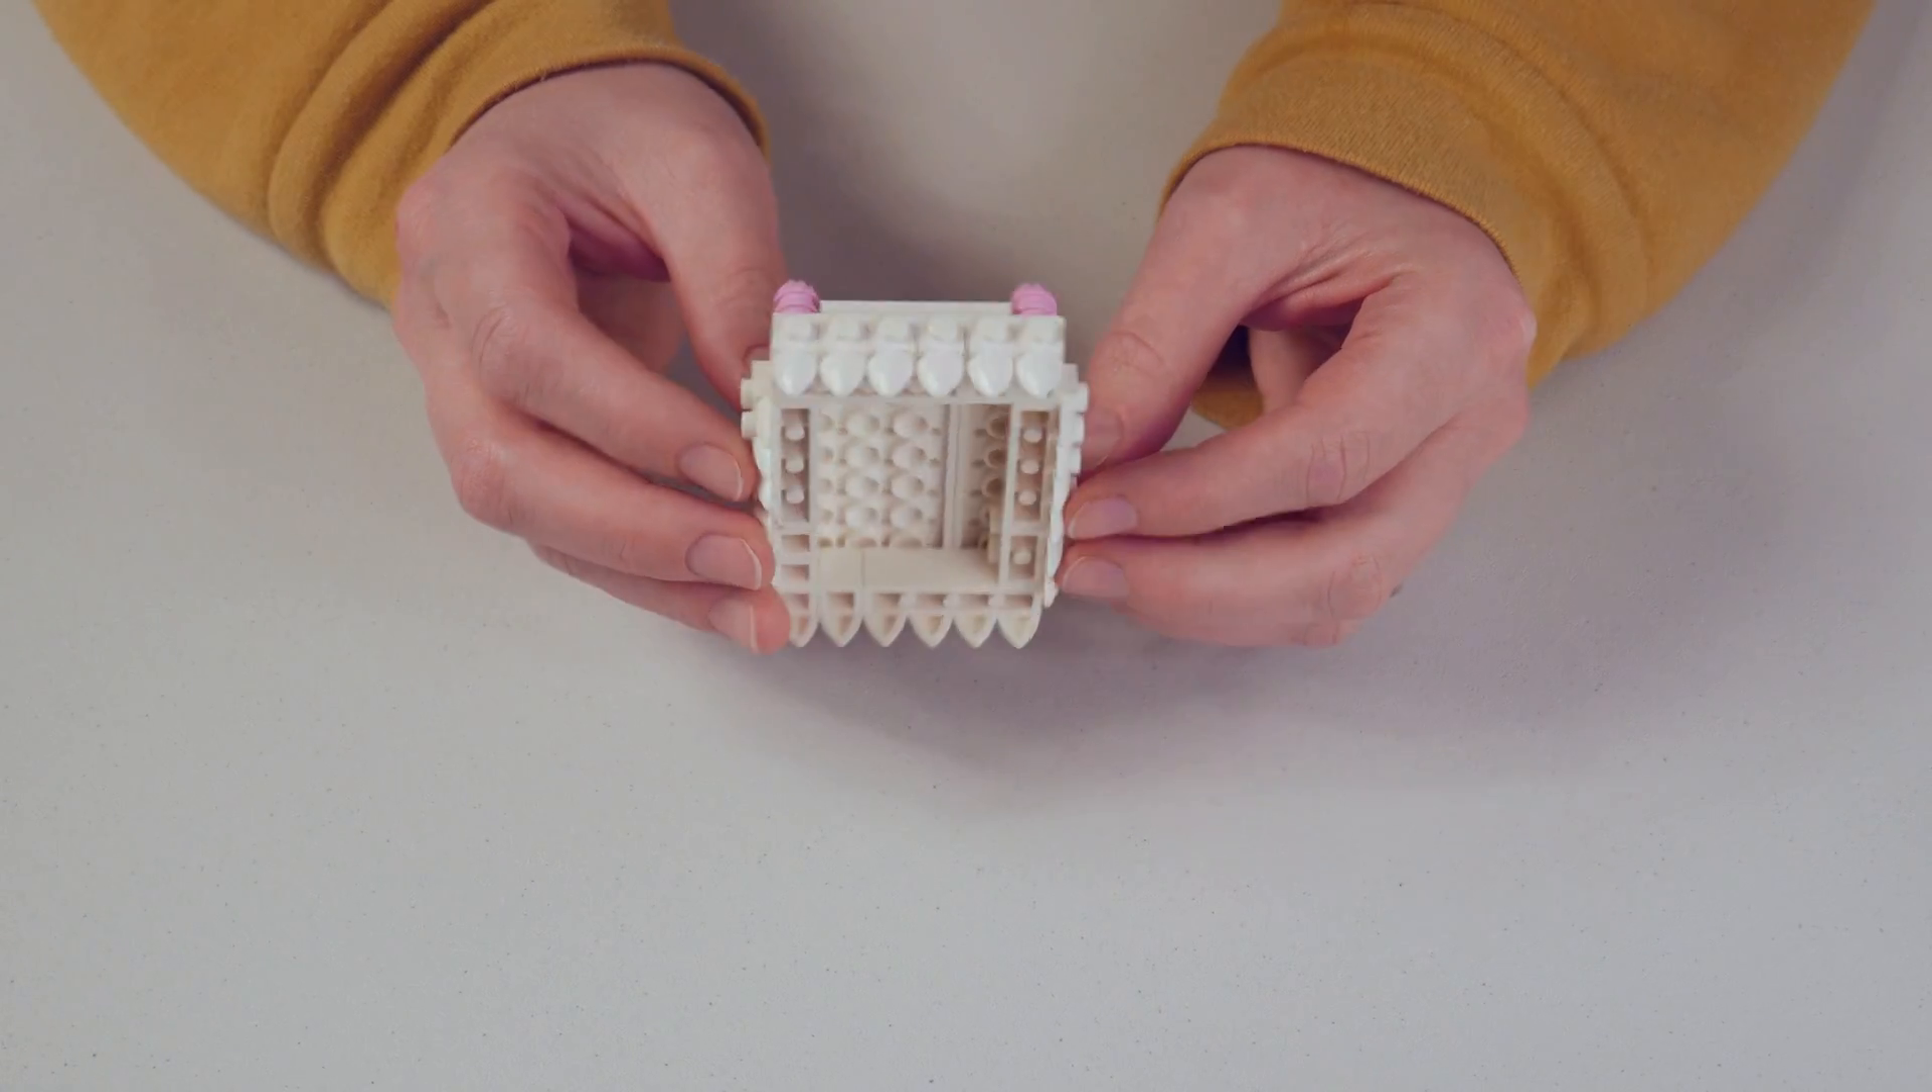So now we have all of these teeth hanging from our canopy which sounds slightly creepy but it's supposed to look like pretty lace.